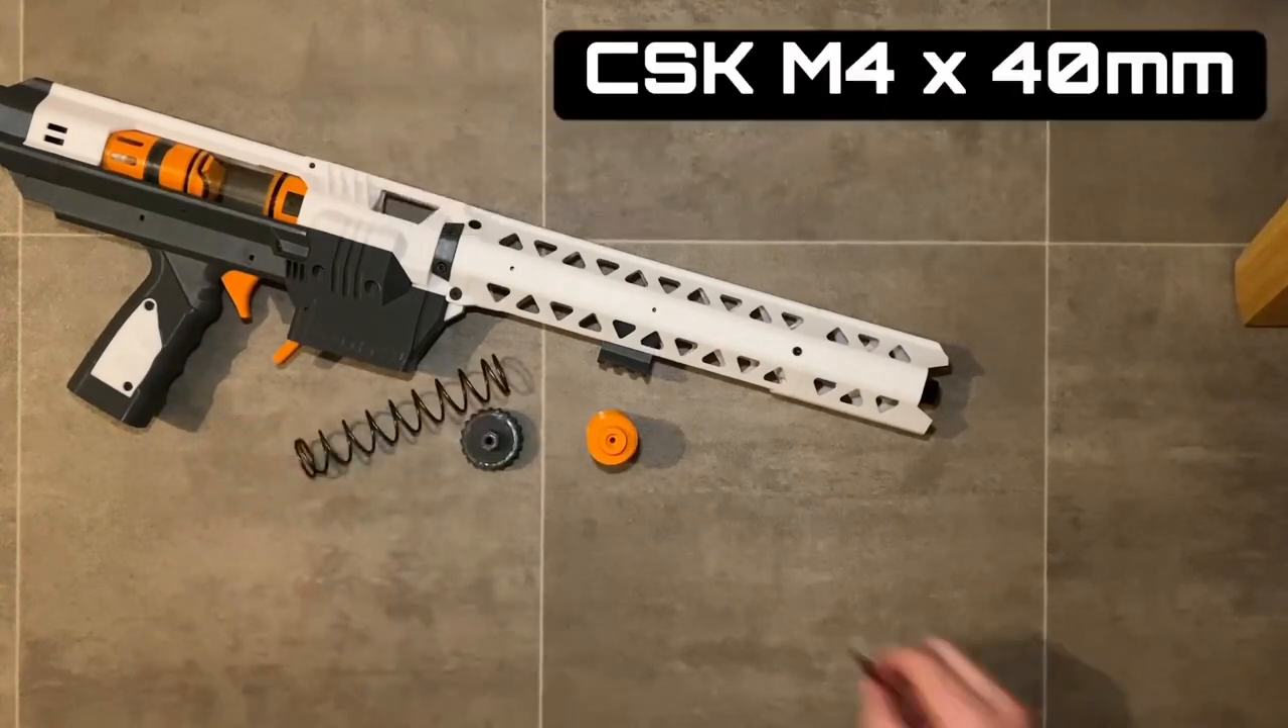The keen amongst you will have realized there's no spring installed in the blaster yet because we've got a quick change spring mechanism and with preload adjustments.